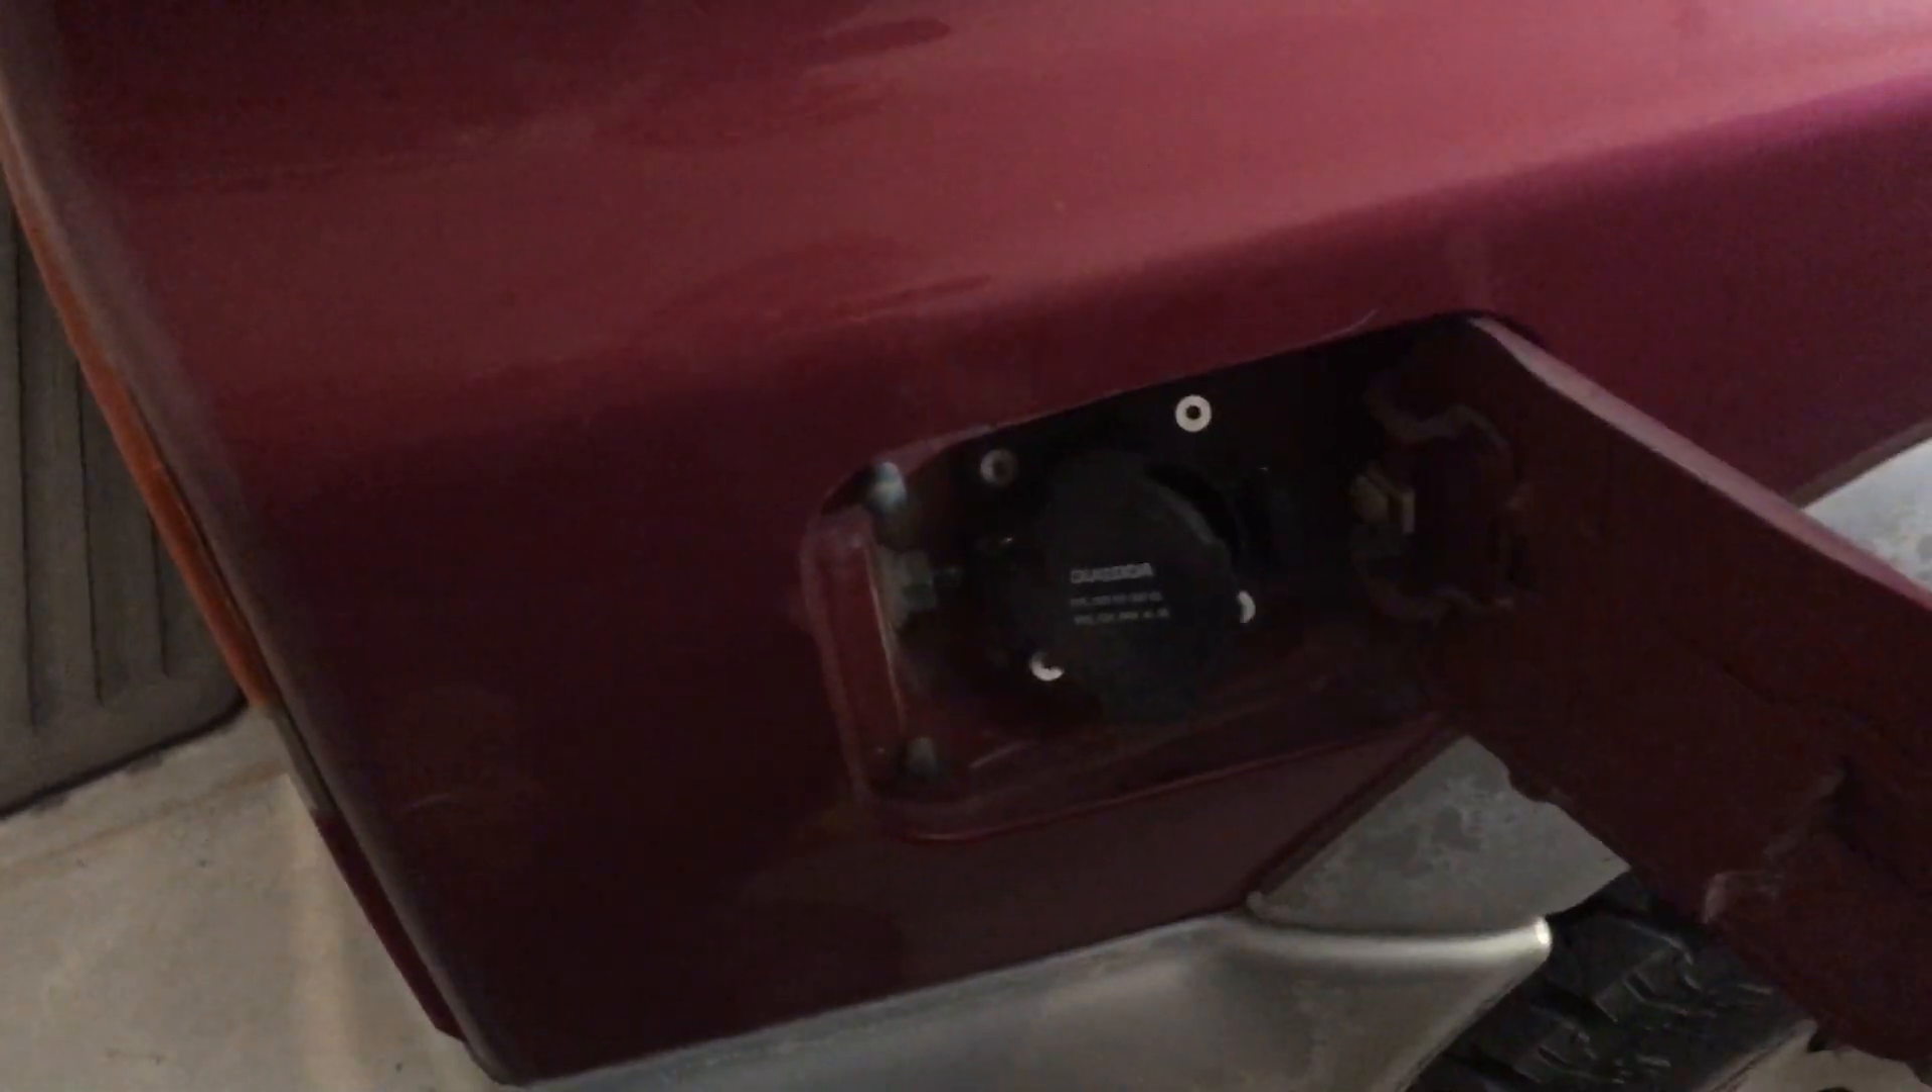The charge port just happened to fit perfectly into the existing gas door and you'll see that is a standard J1772 charge port.